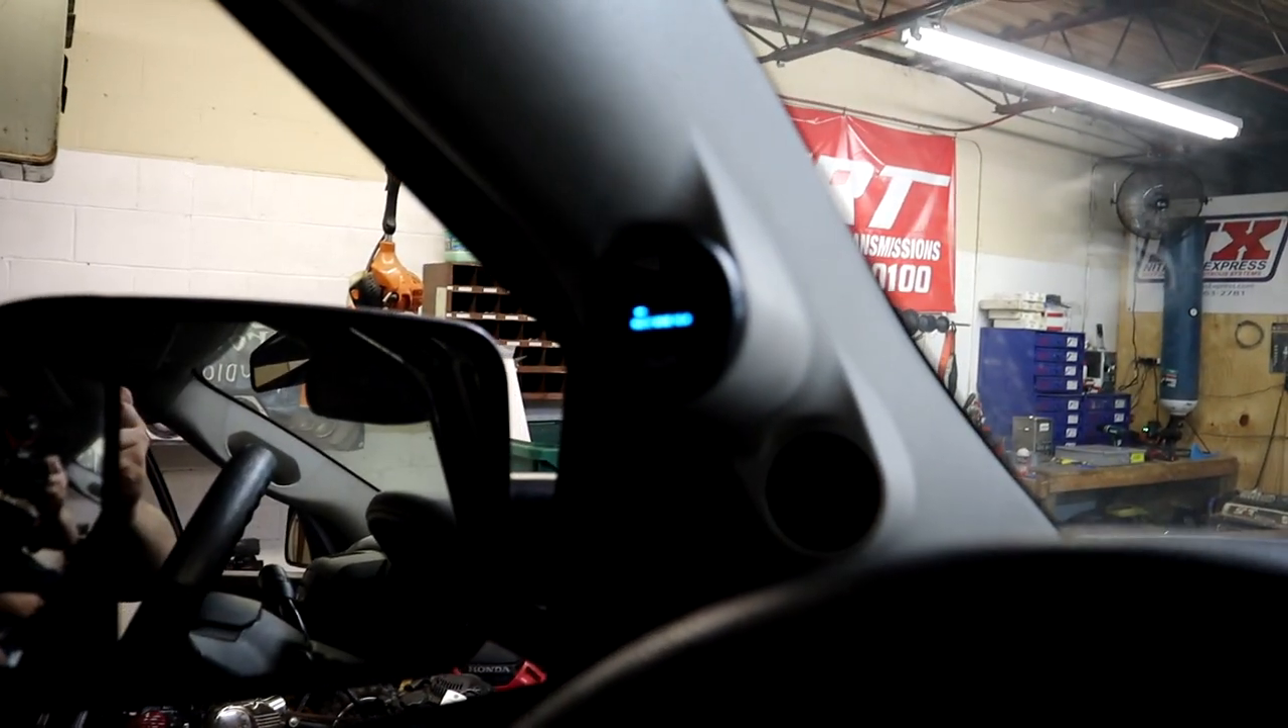But right now we got the PLX gauge in. We are going to turn it on and watch it light up here.